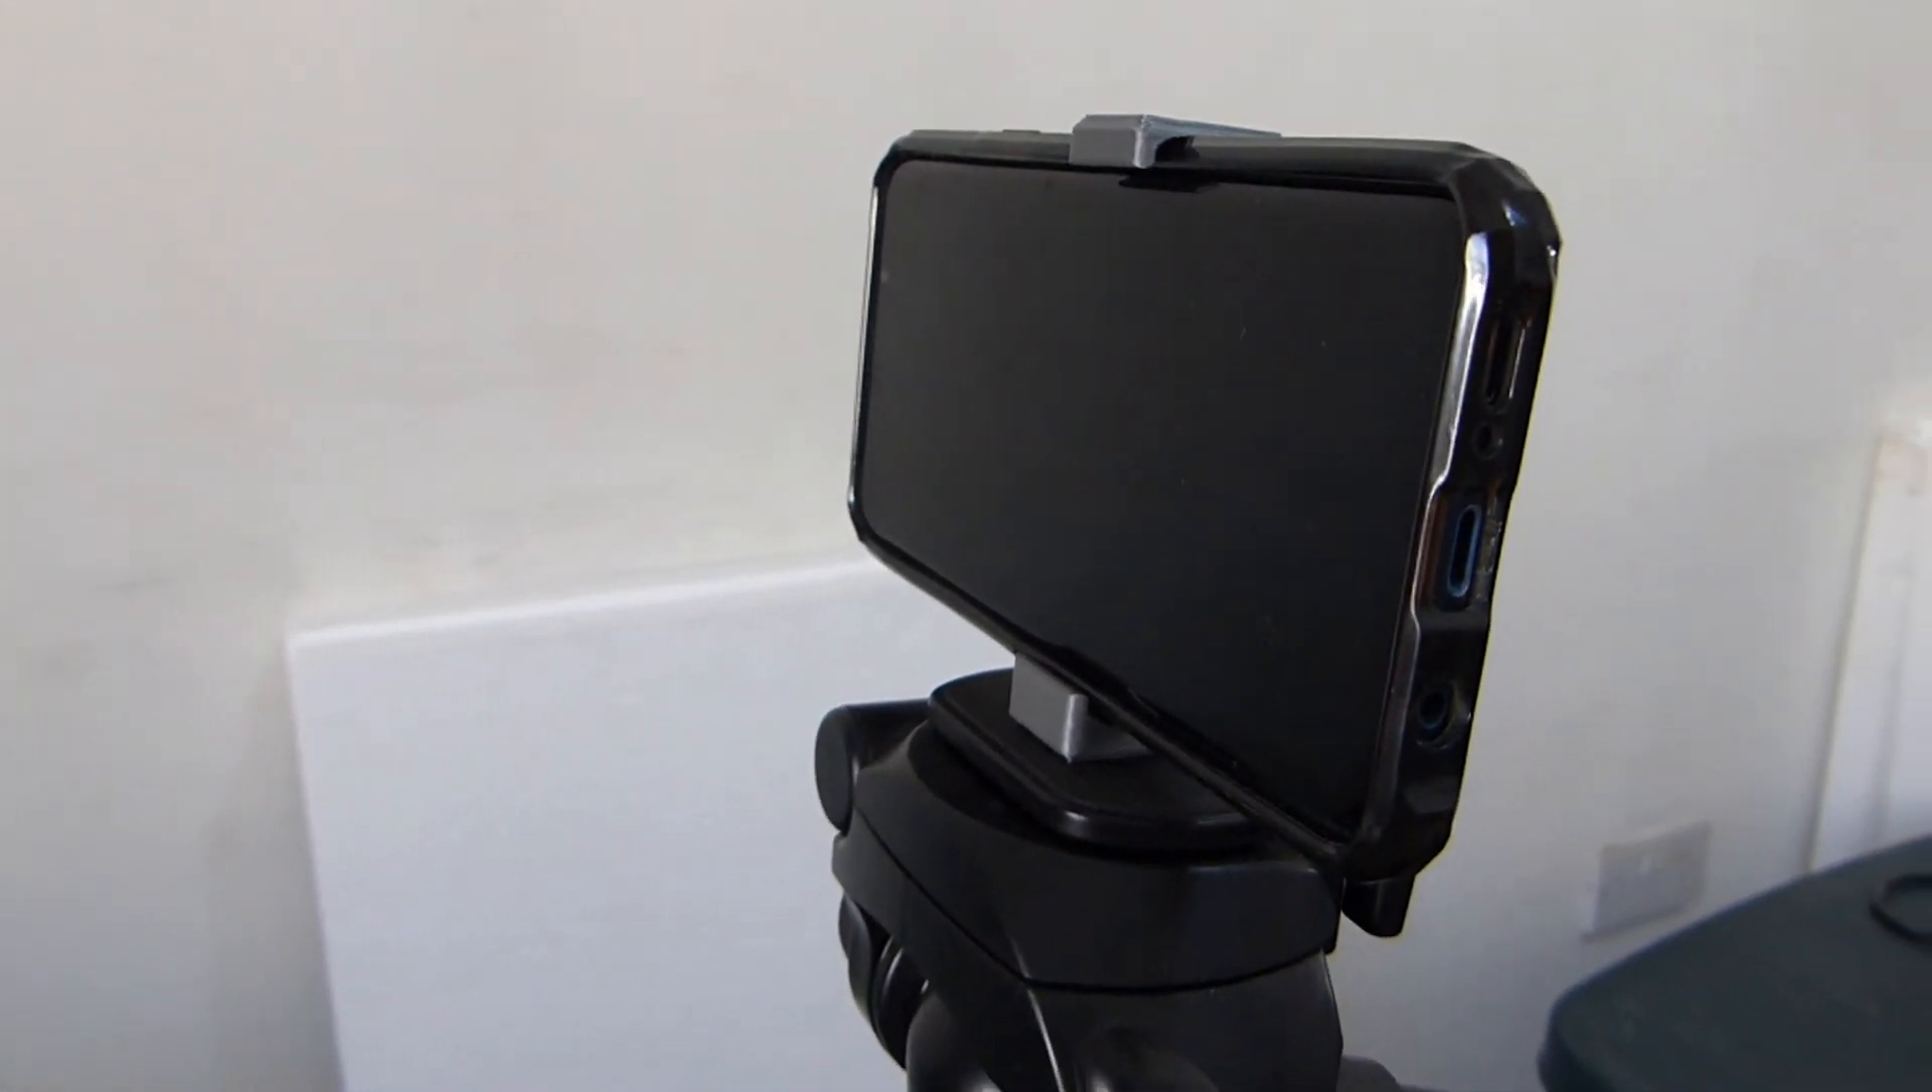And there you have it, a fully assembled, easy to make, 3D printed tripod mount.